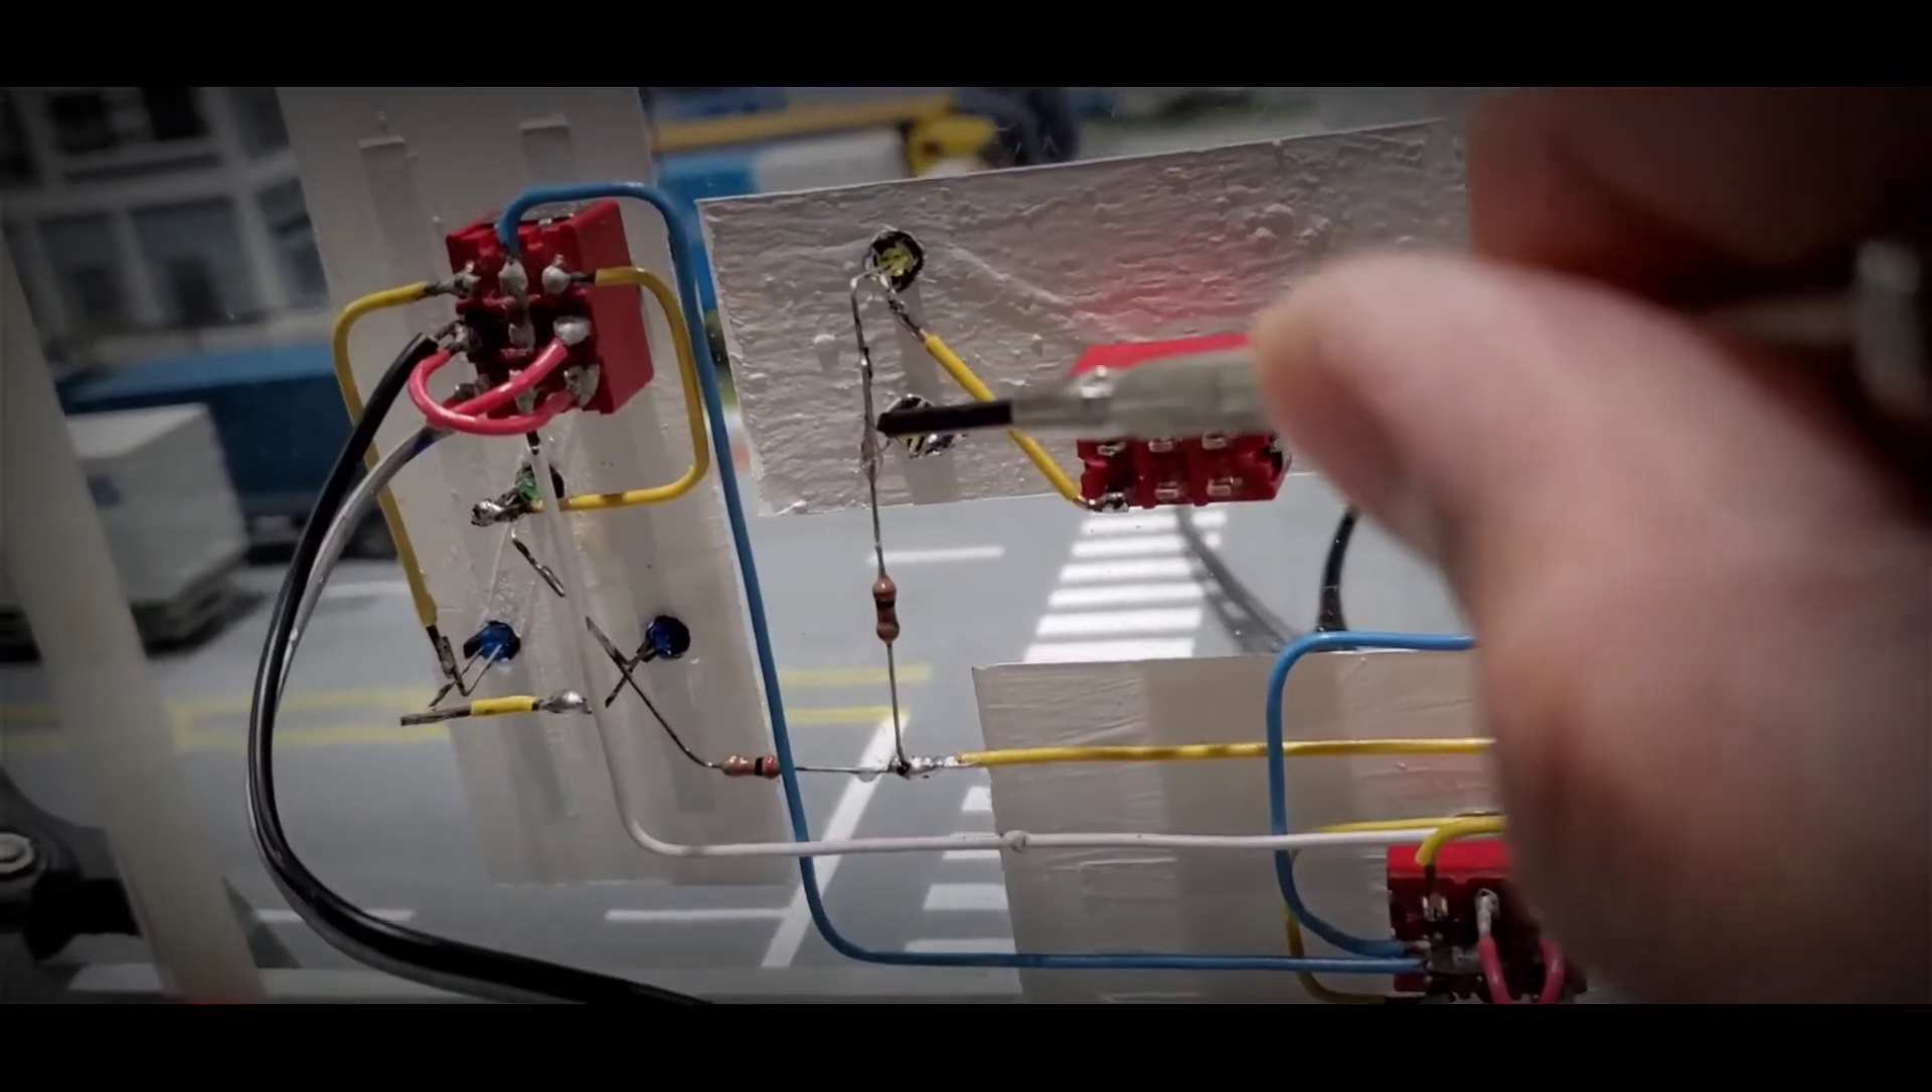Here you can see that I already did the wiring for the LED bulbs.